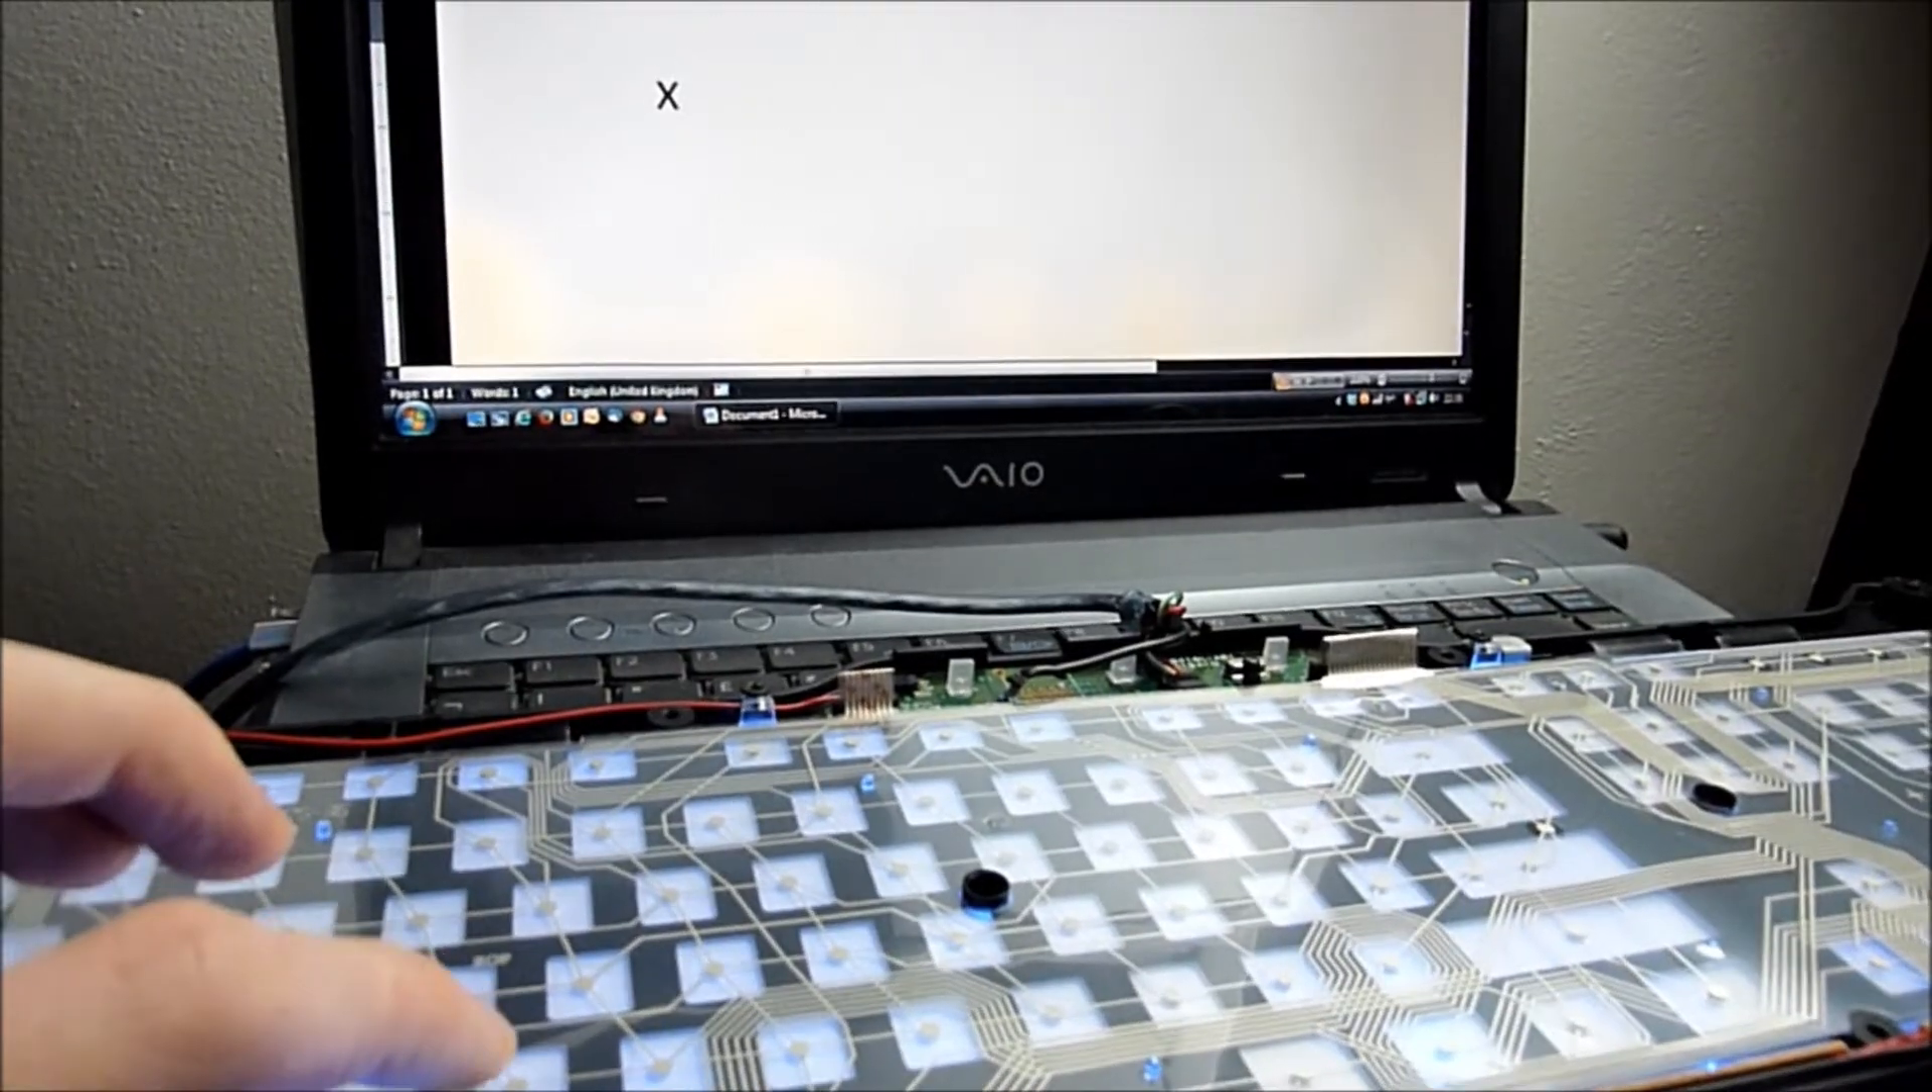So I opened up the keyboard, took off the rubber and there you see the circuits underneath.